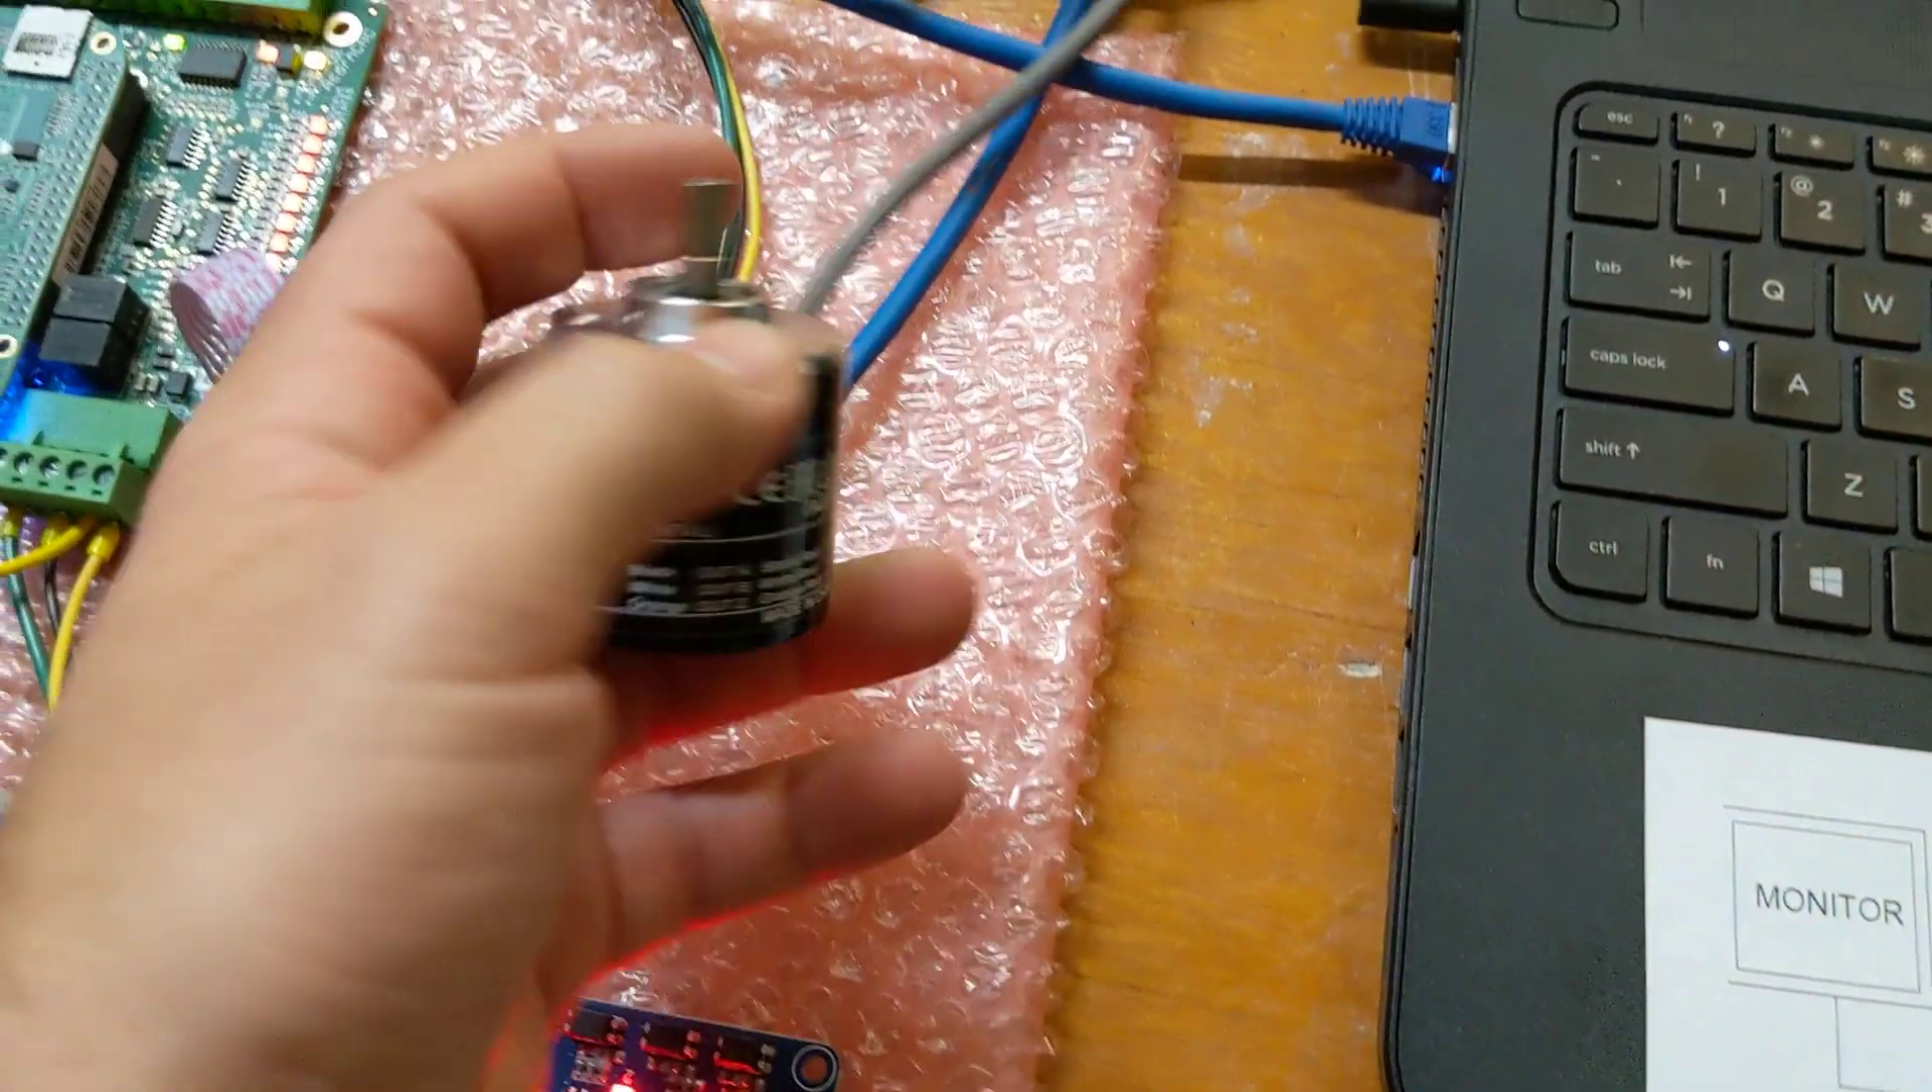I don't have the encoder mounted to the machine i just have it sitting on the bench.